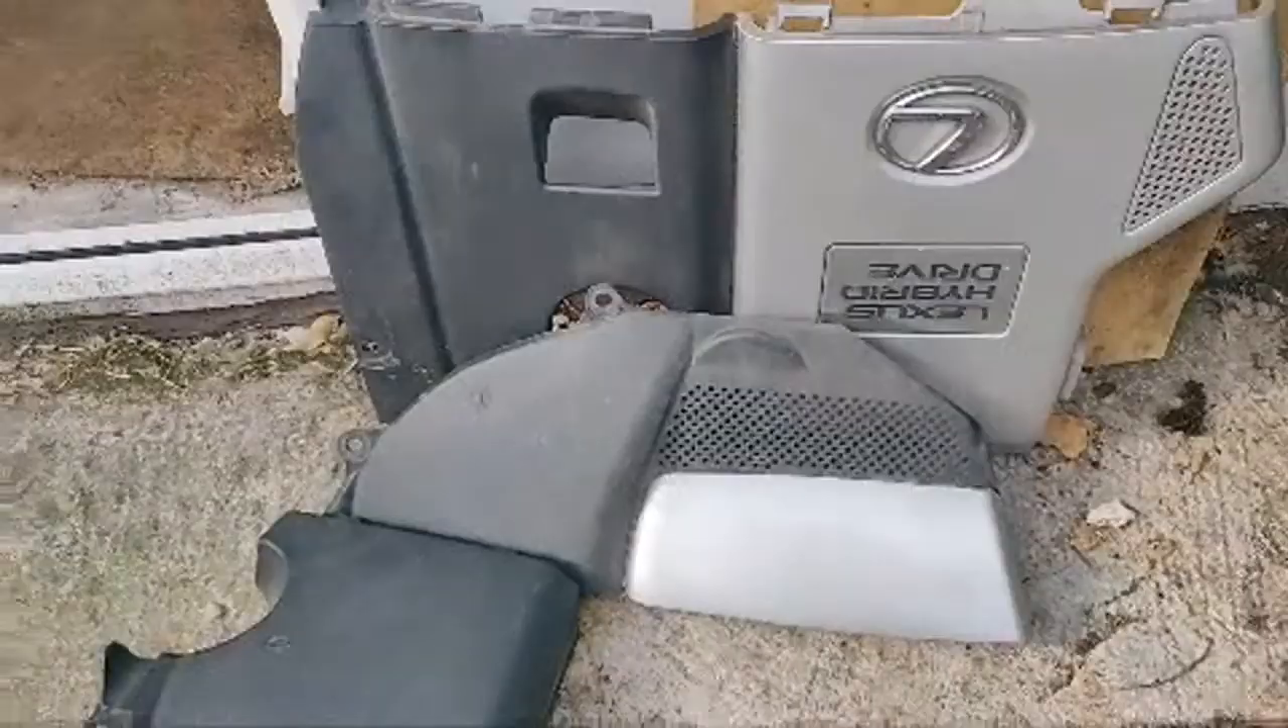We've taken all the plastics off off the top just to gain a bit of access.